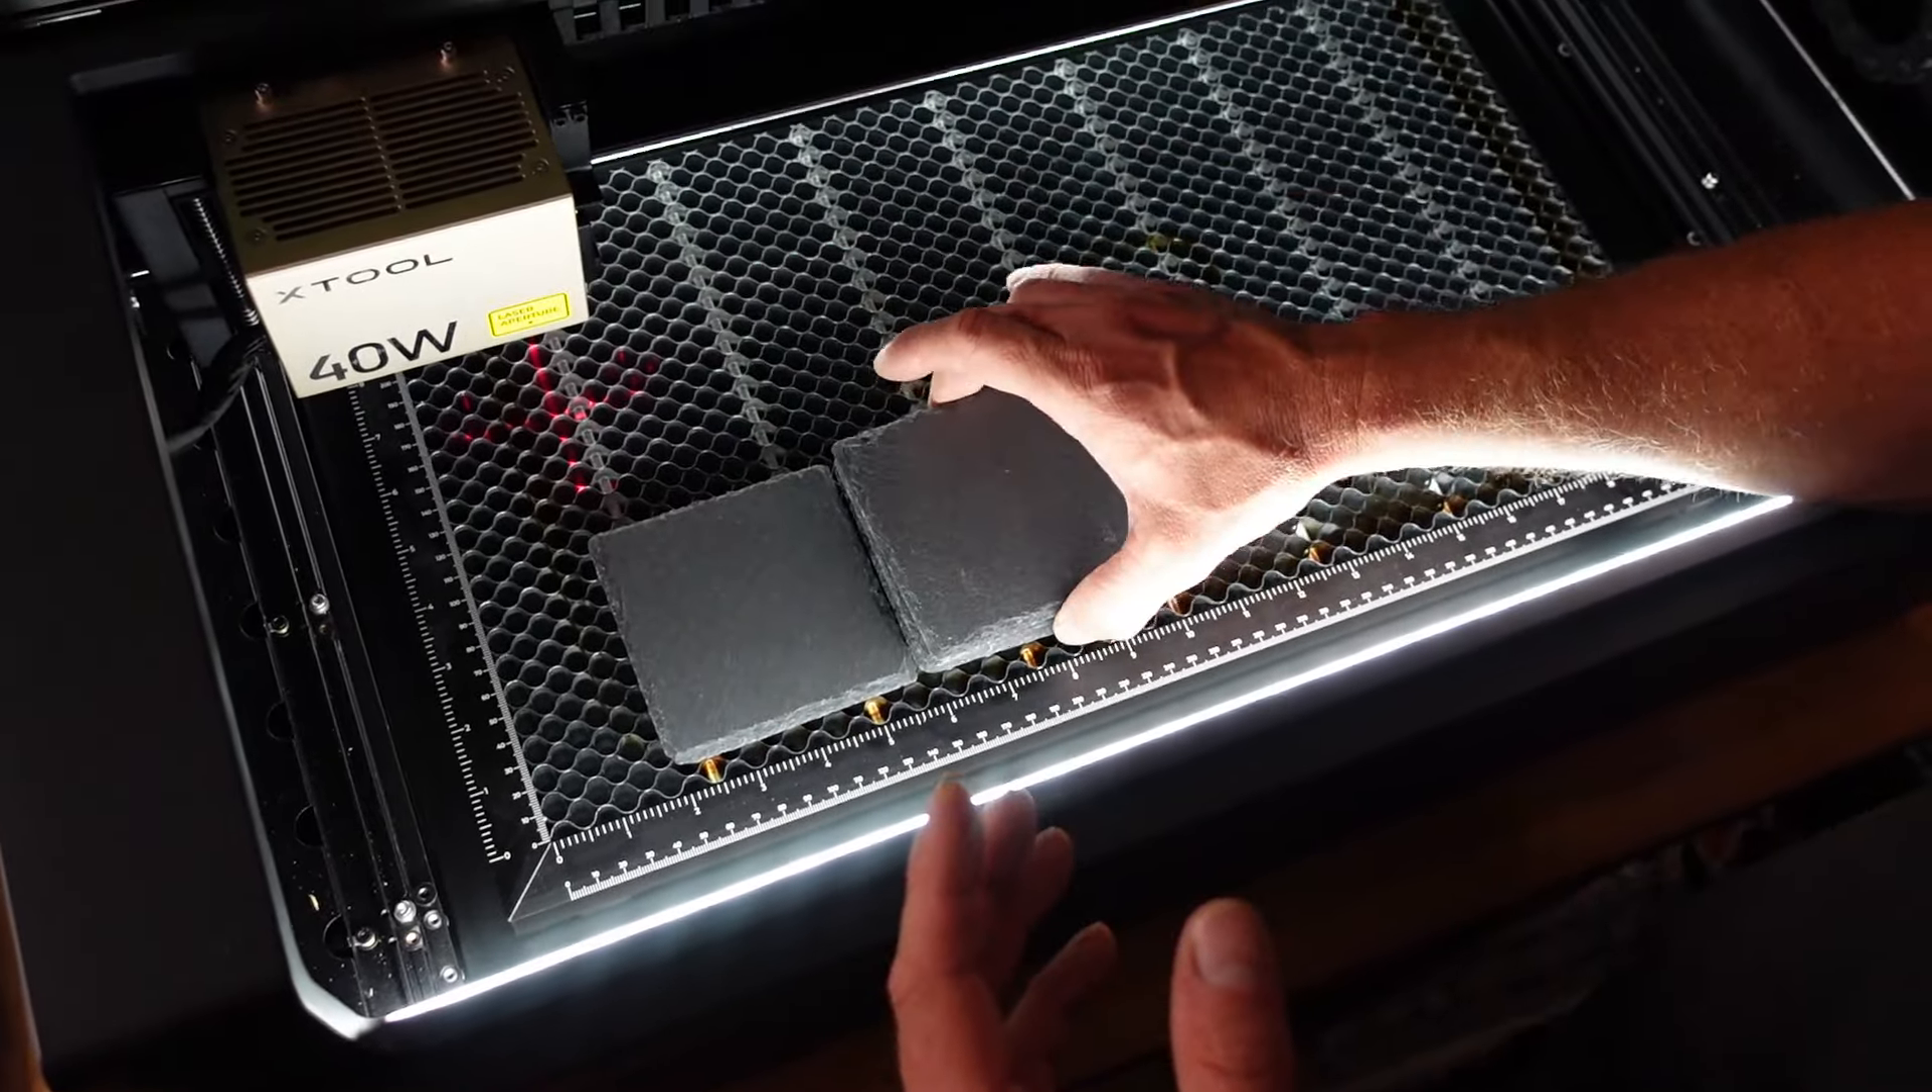So we put the tray back in, and now we've got our honeycomb.